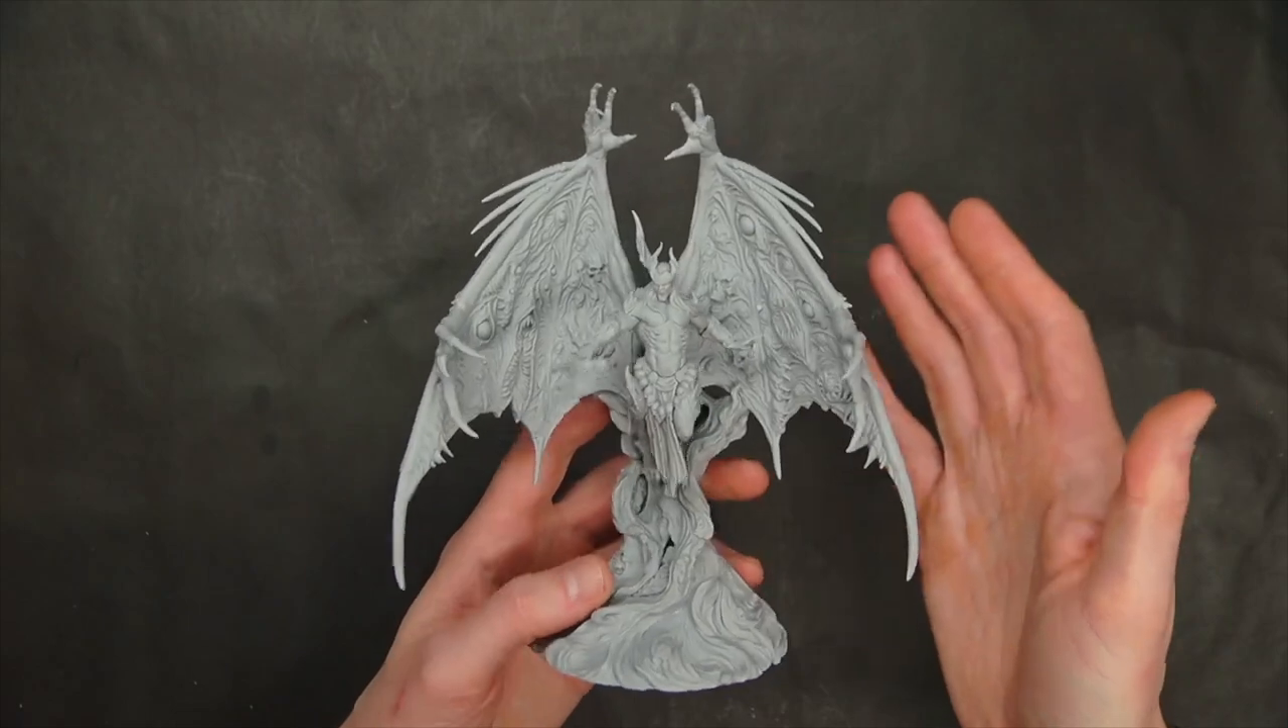And then here is the miniature all assembled.